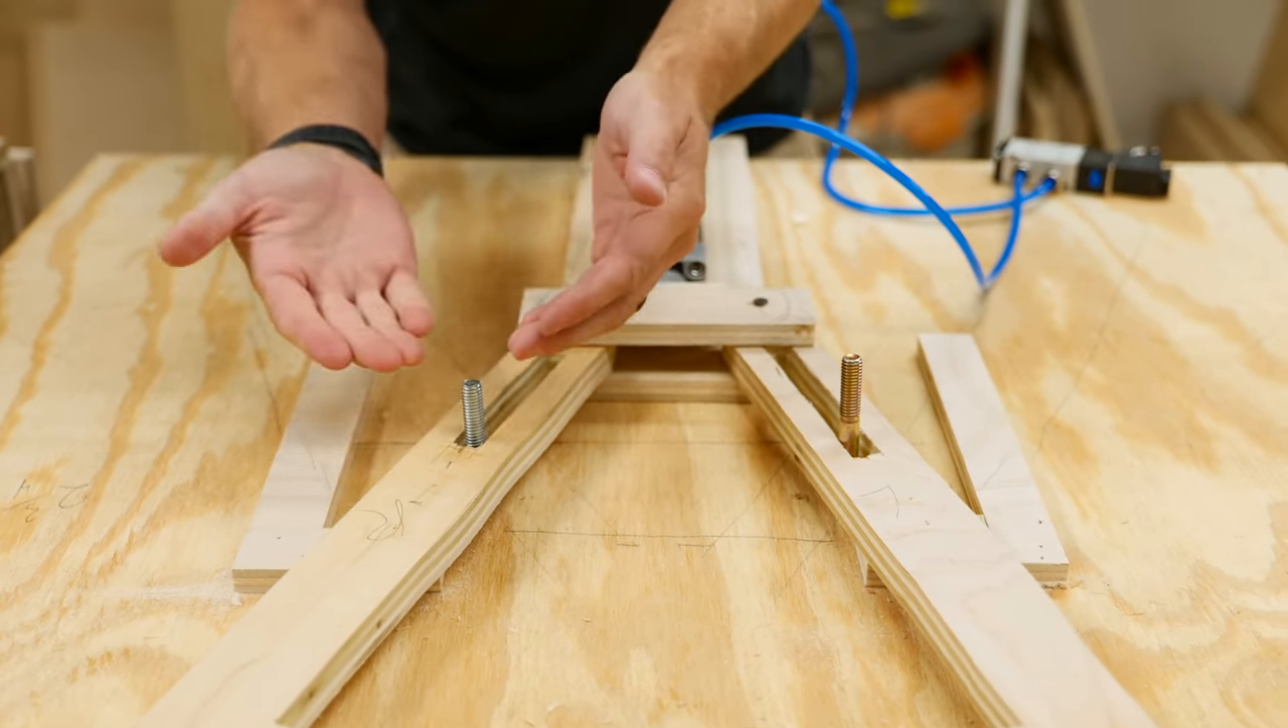One, I put some through bolts here, and these are hefty. They're coming through the bottom, so they're not going to move.